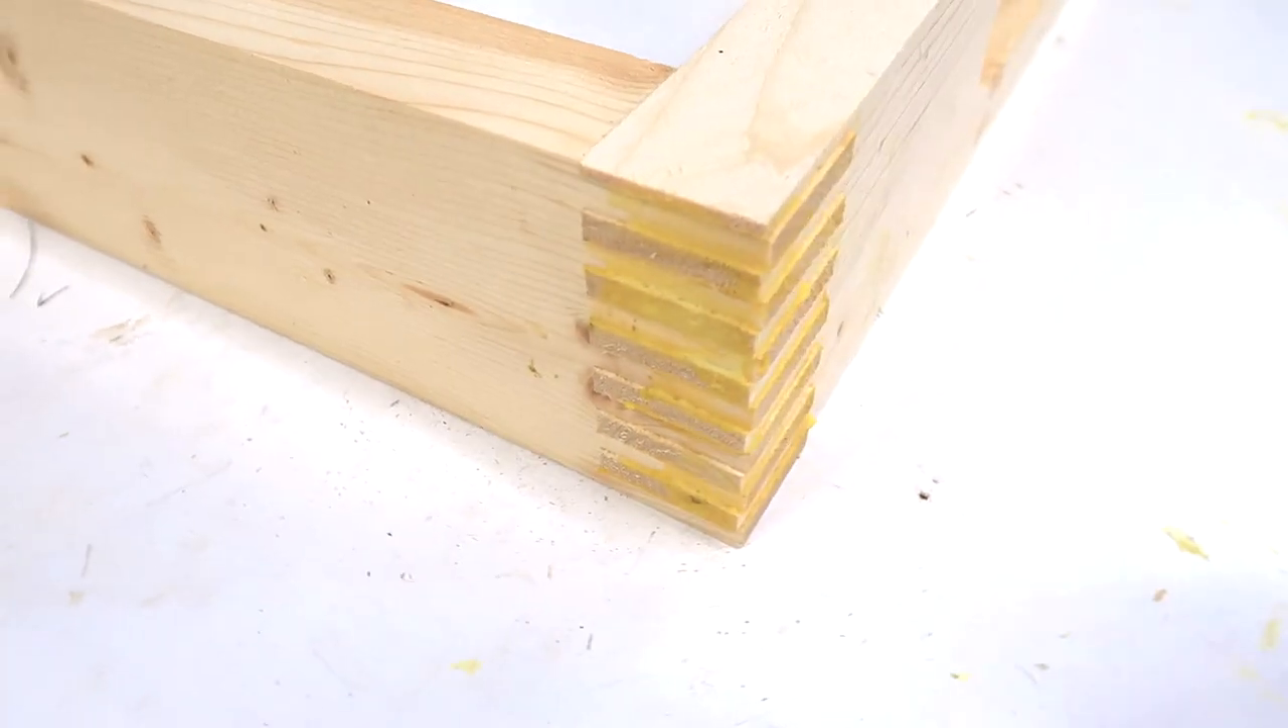I cut those box joints to be proud a little bit. Now I've got to flush trim them.